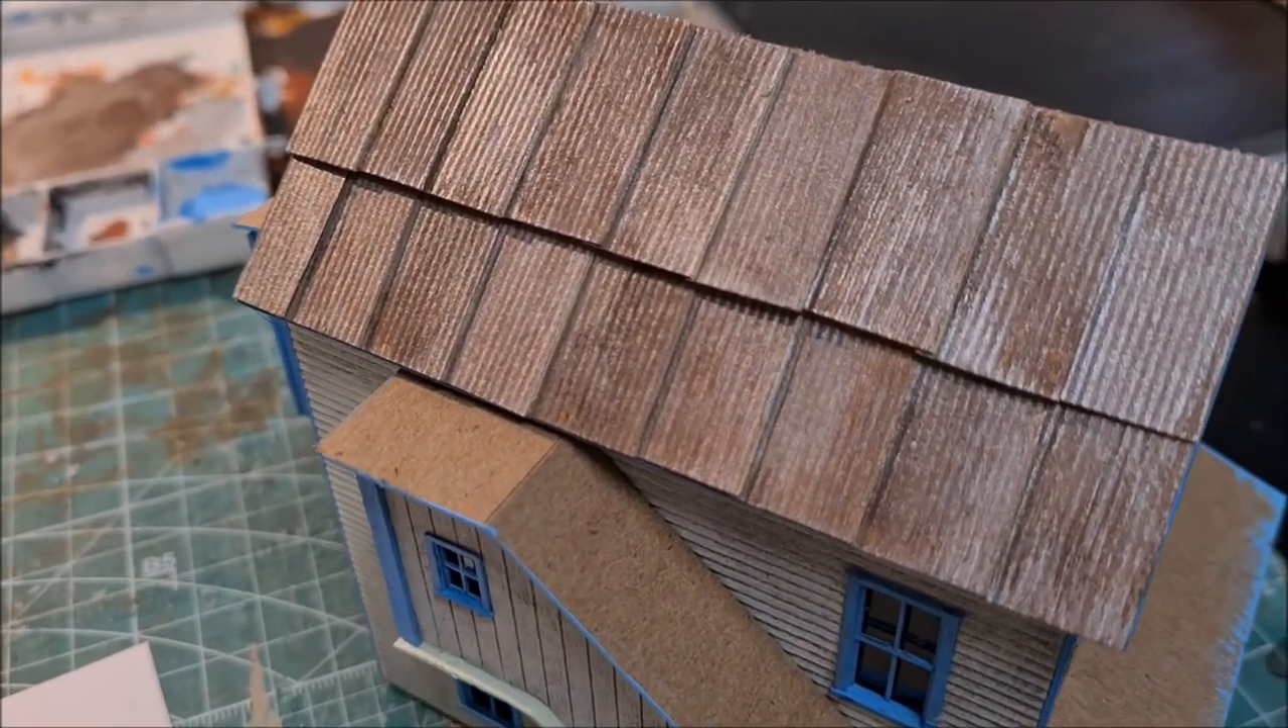So I glued on the corrugated metal on one side of the main roof.